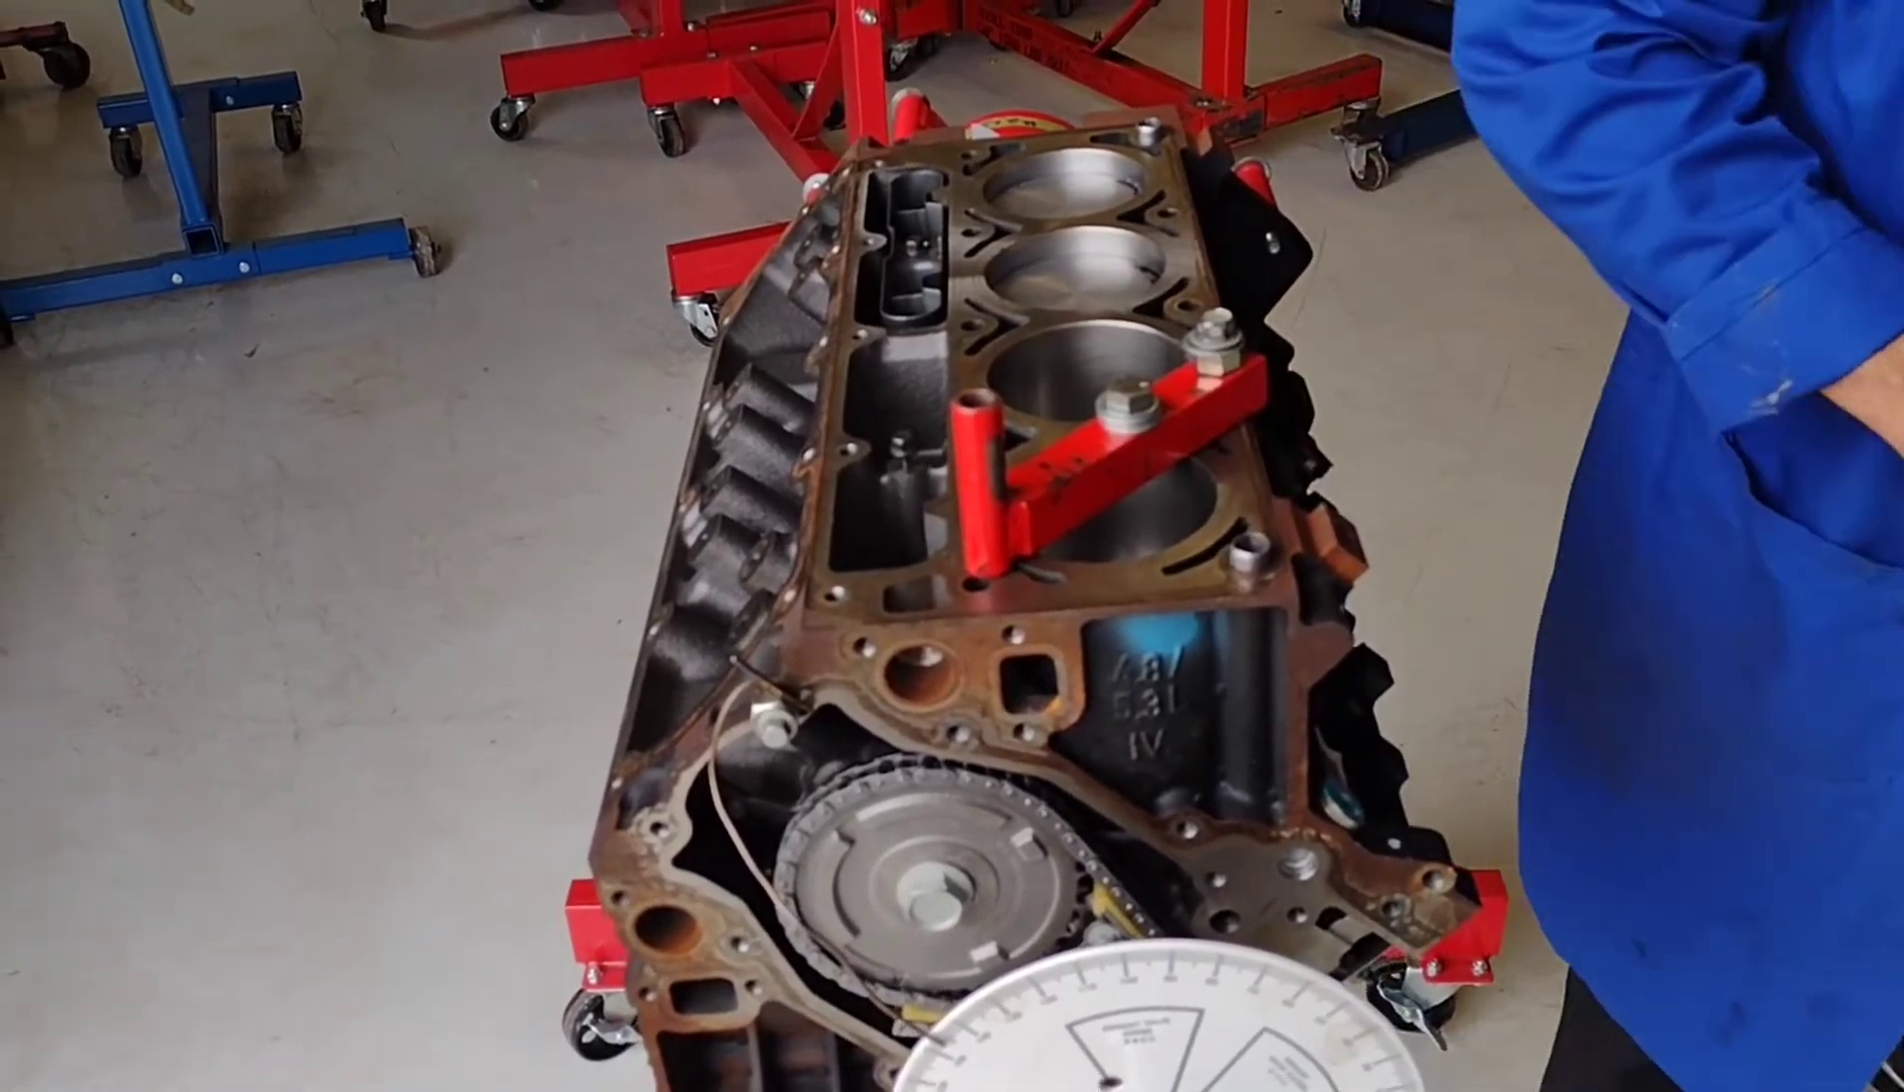So, our piston stop is in.